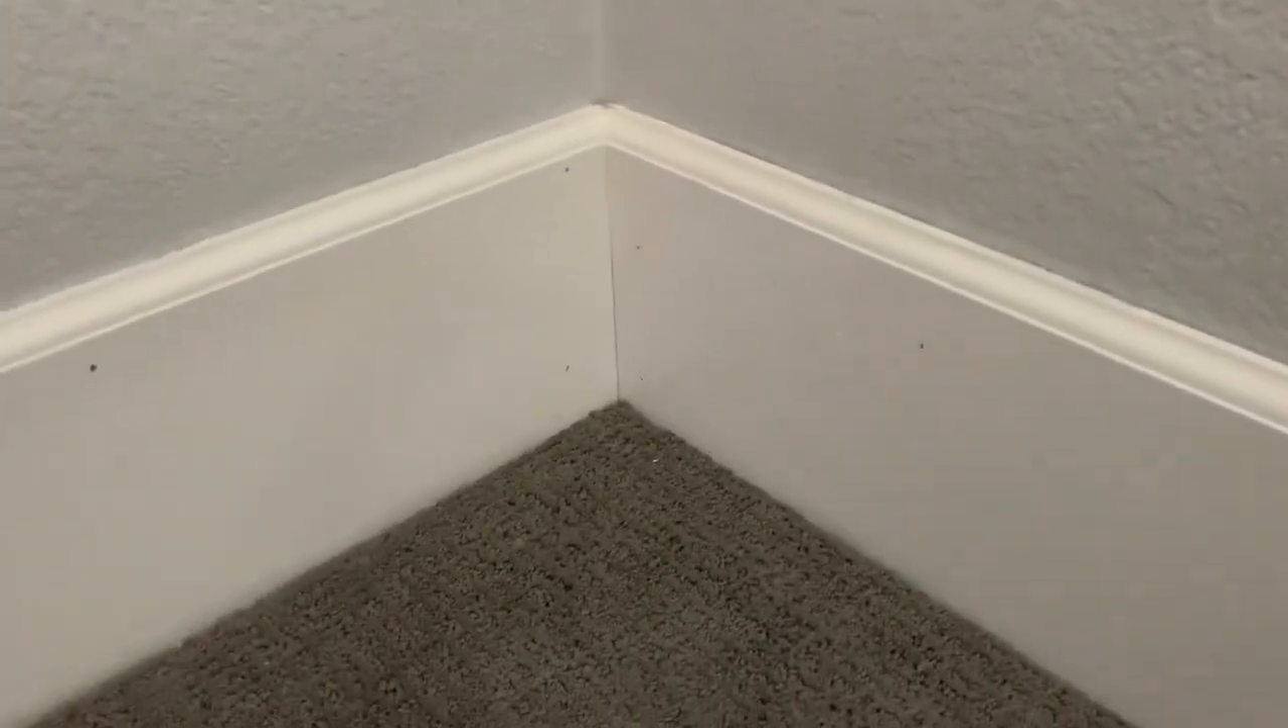Every corner just looks nice and tight it won't ever come apart and crack later on.